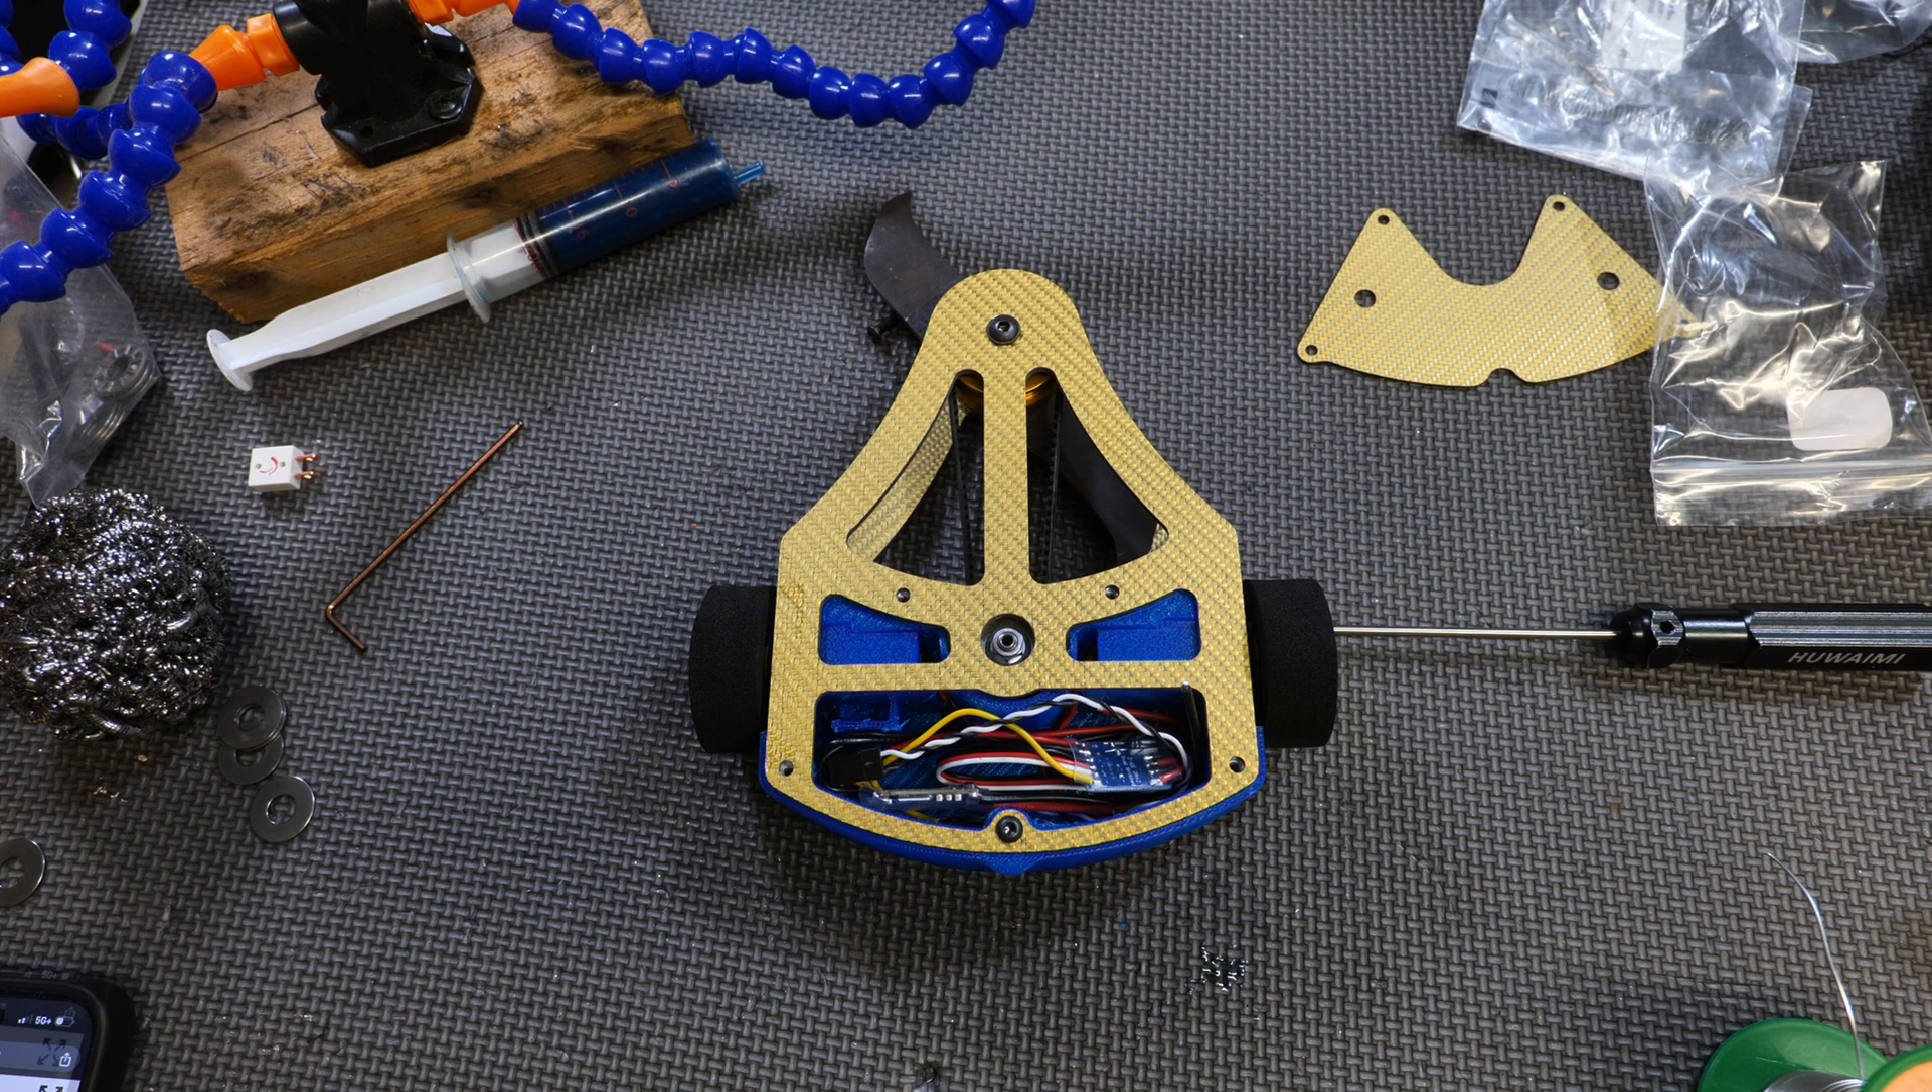And our wheels and hubs are now installed.